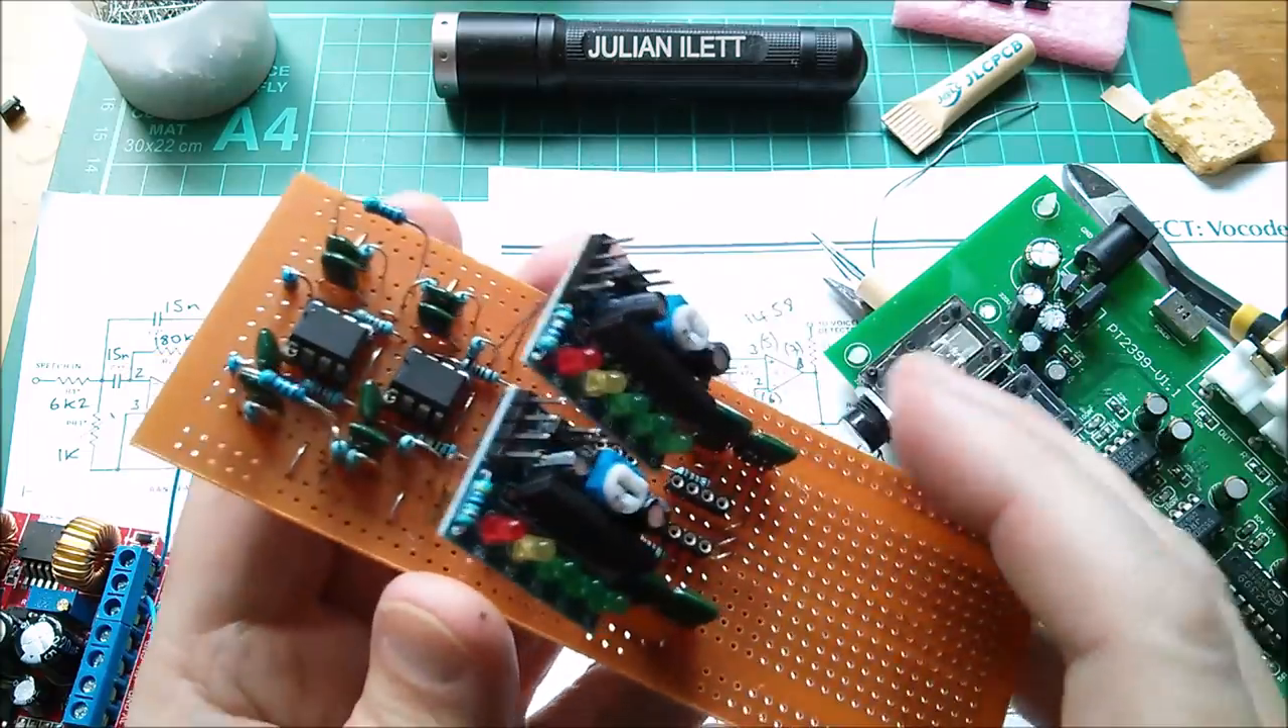Right, I've soldered these two VU meter boards on there.